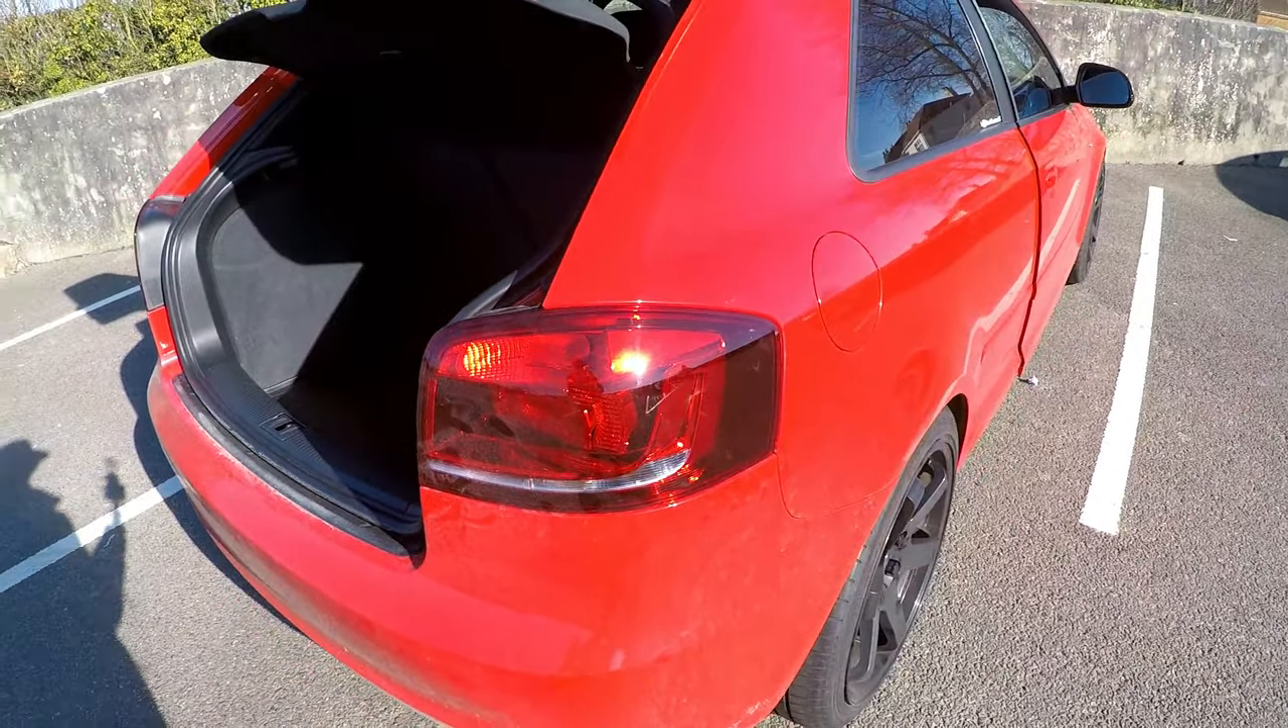All right lads i've got this light back on now.